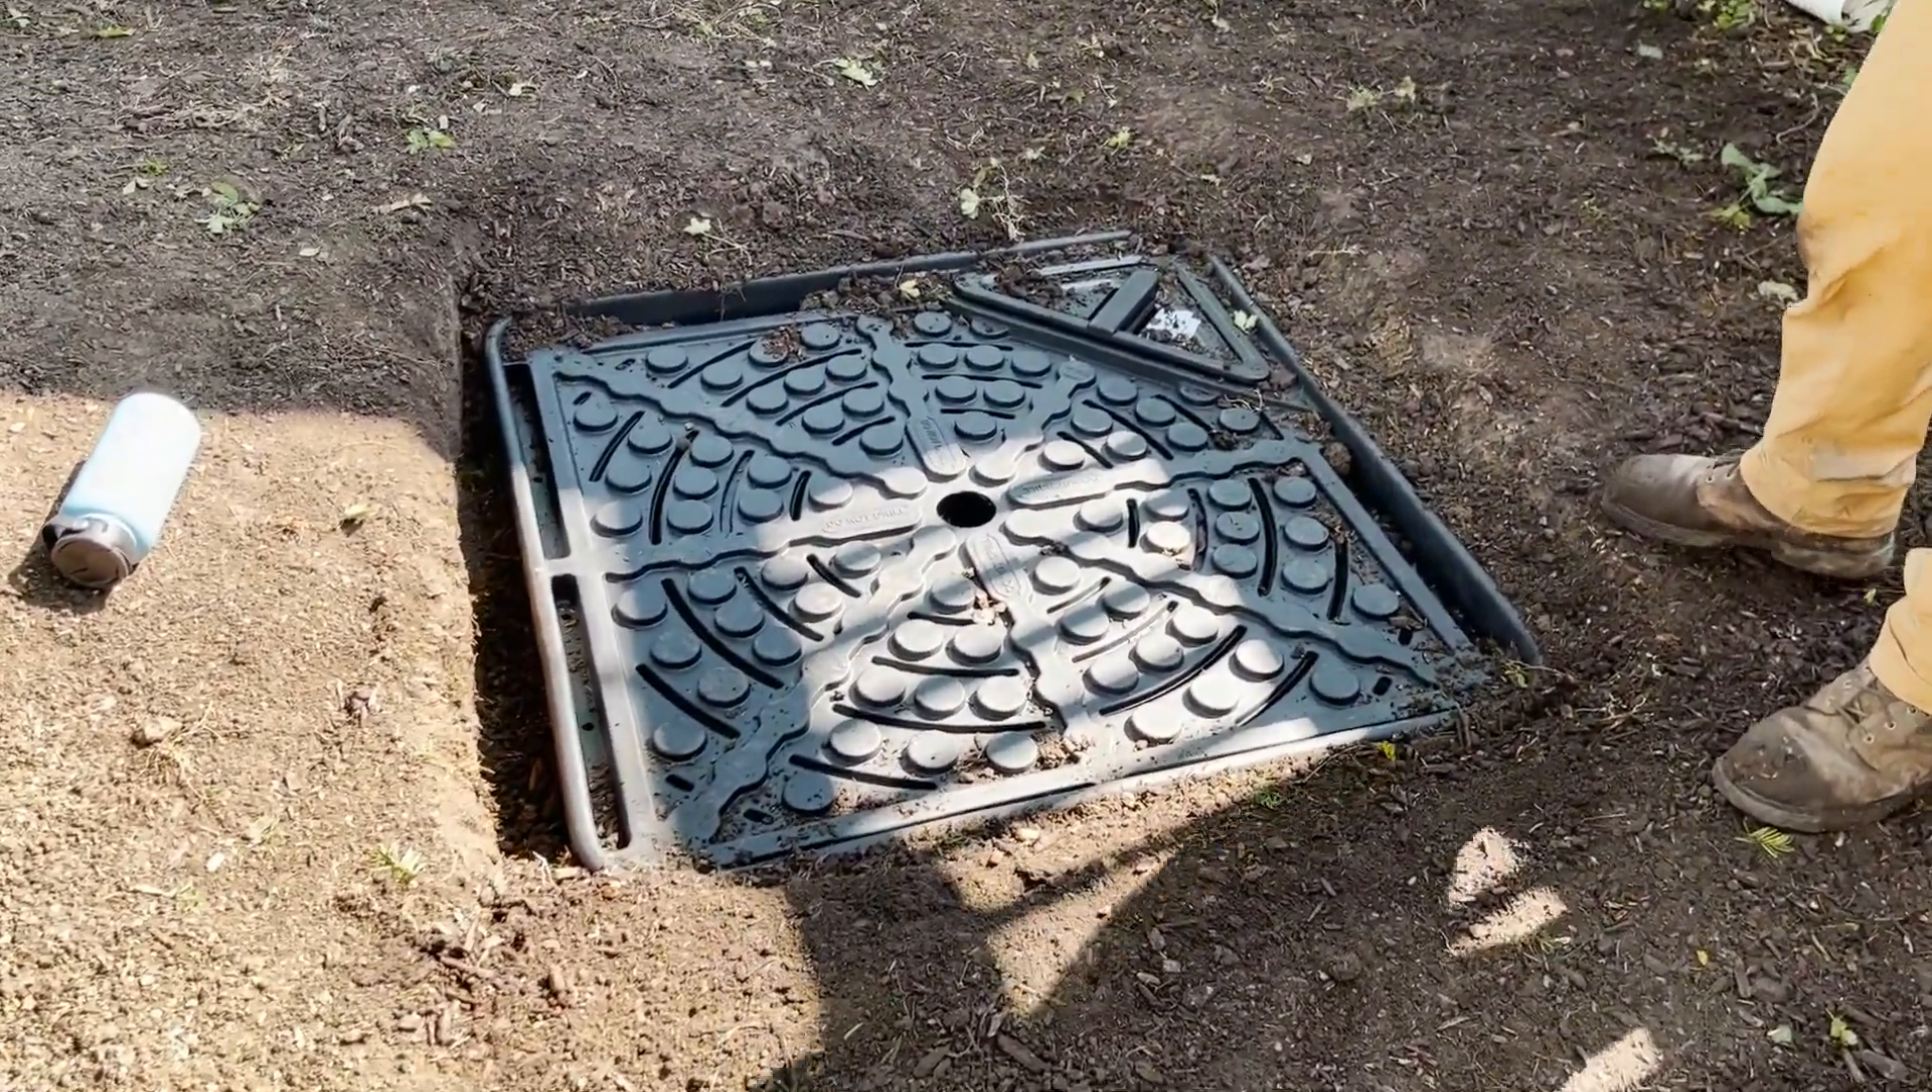So we got the basin all set. We got it backfilled around it.